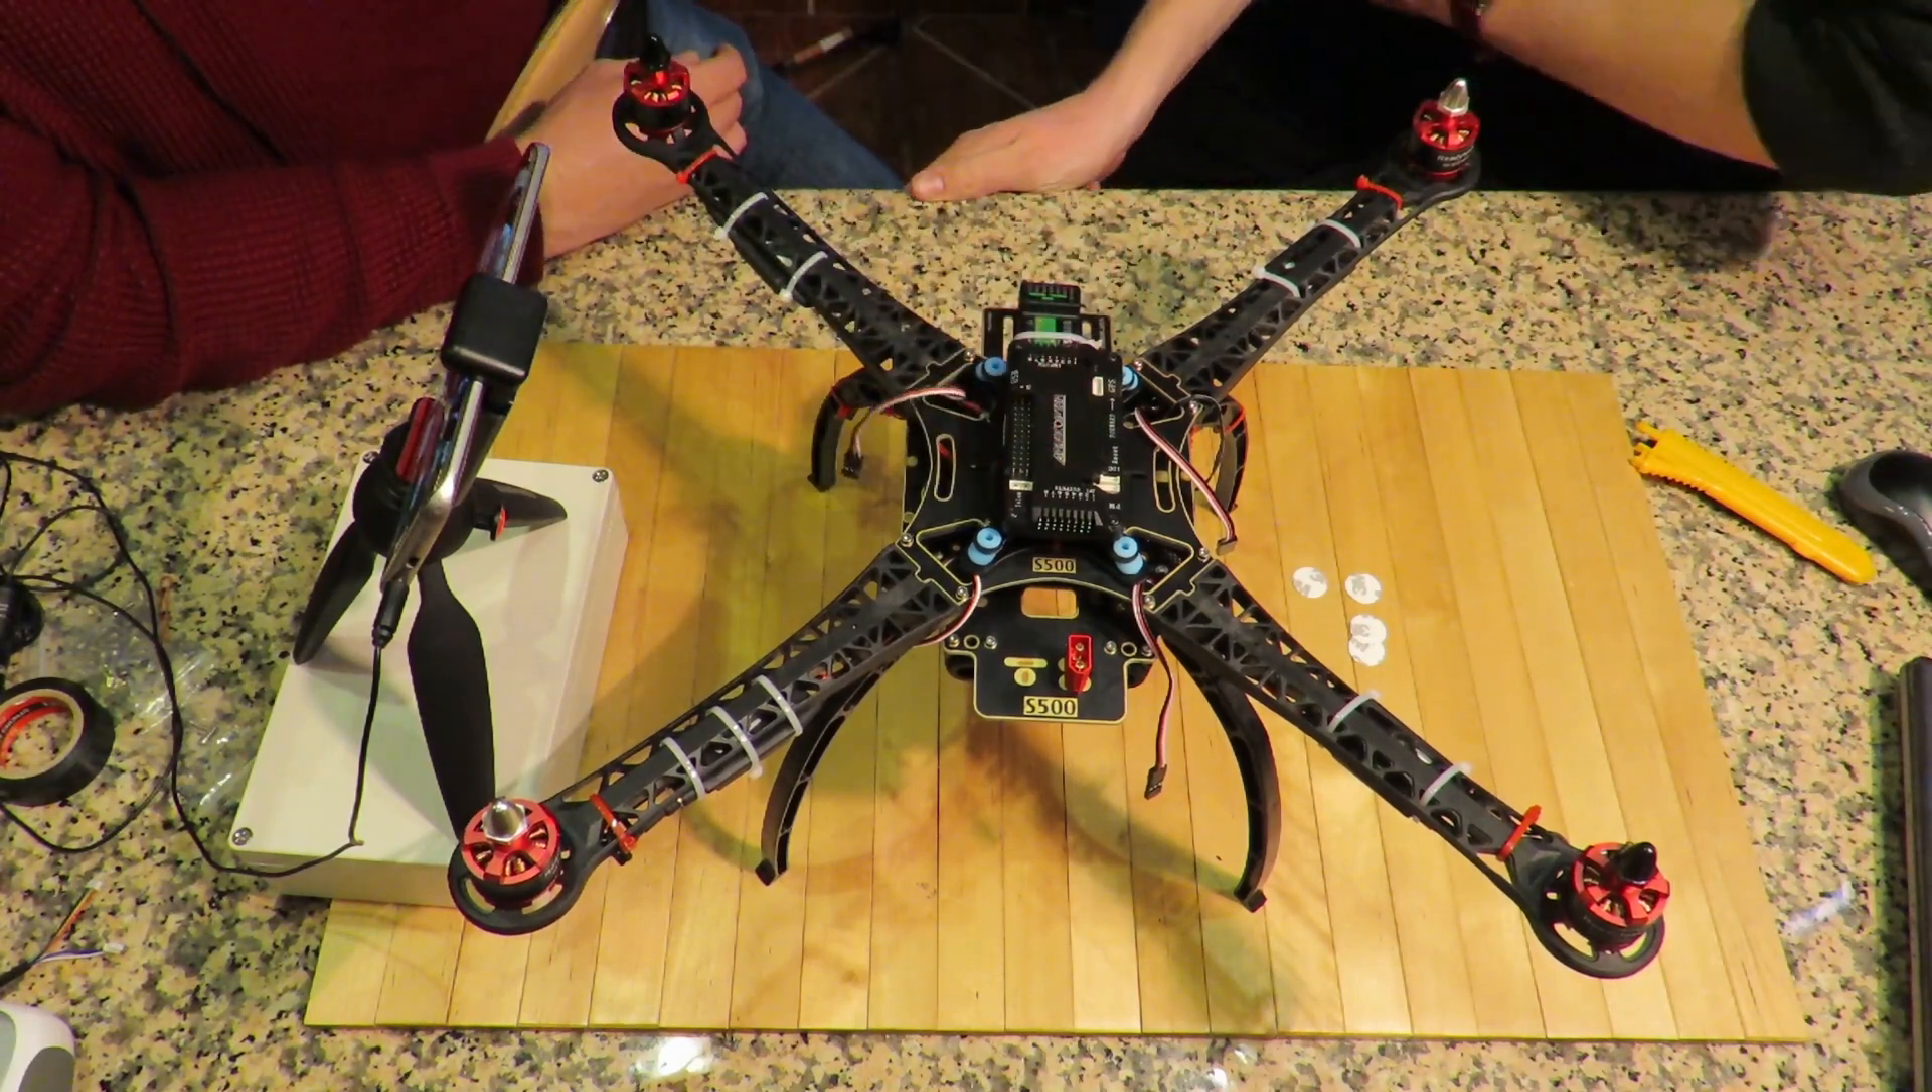Evet böylelikle kartı gövdeye monte etmiş olduk.